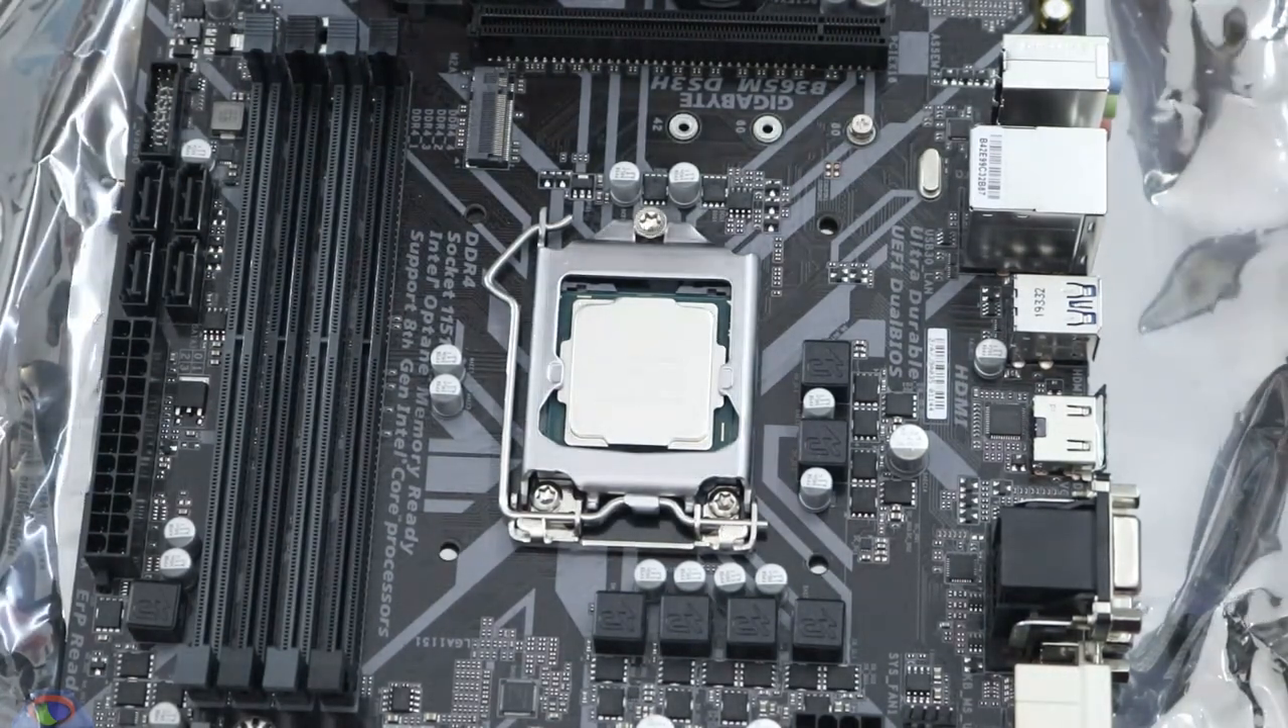Now we have your cpu installed to your motherboard.